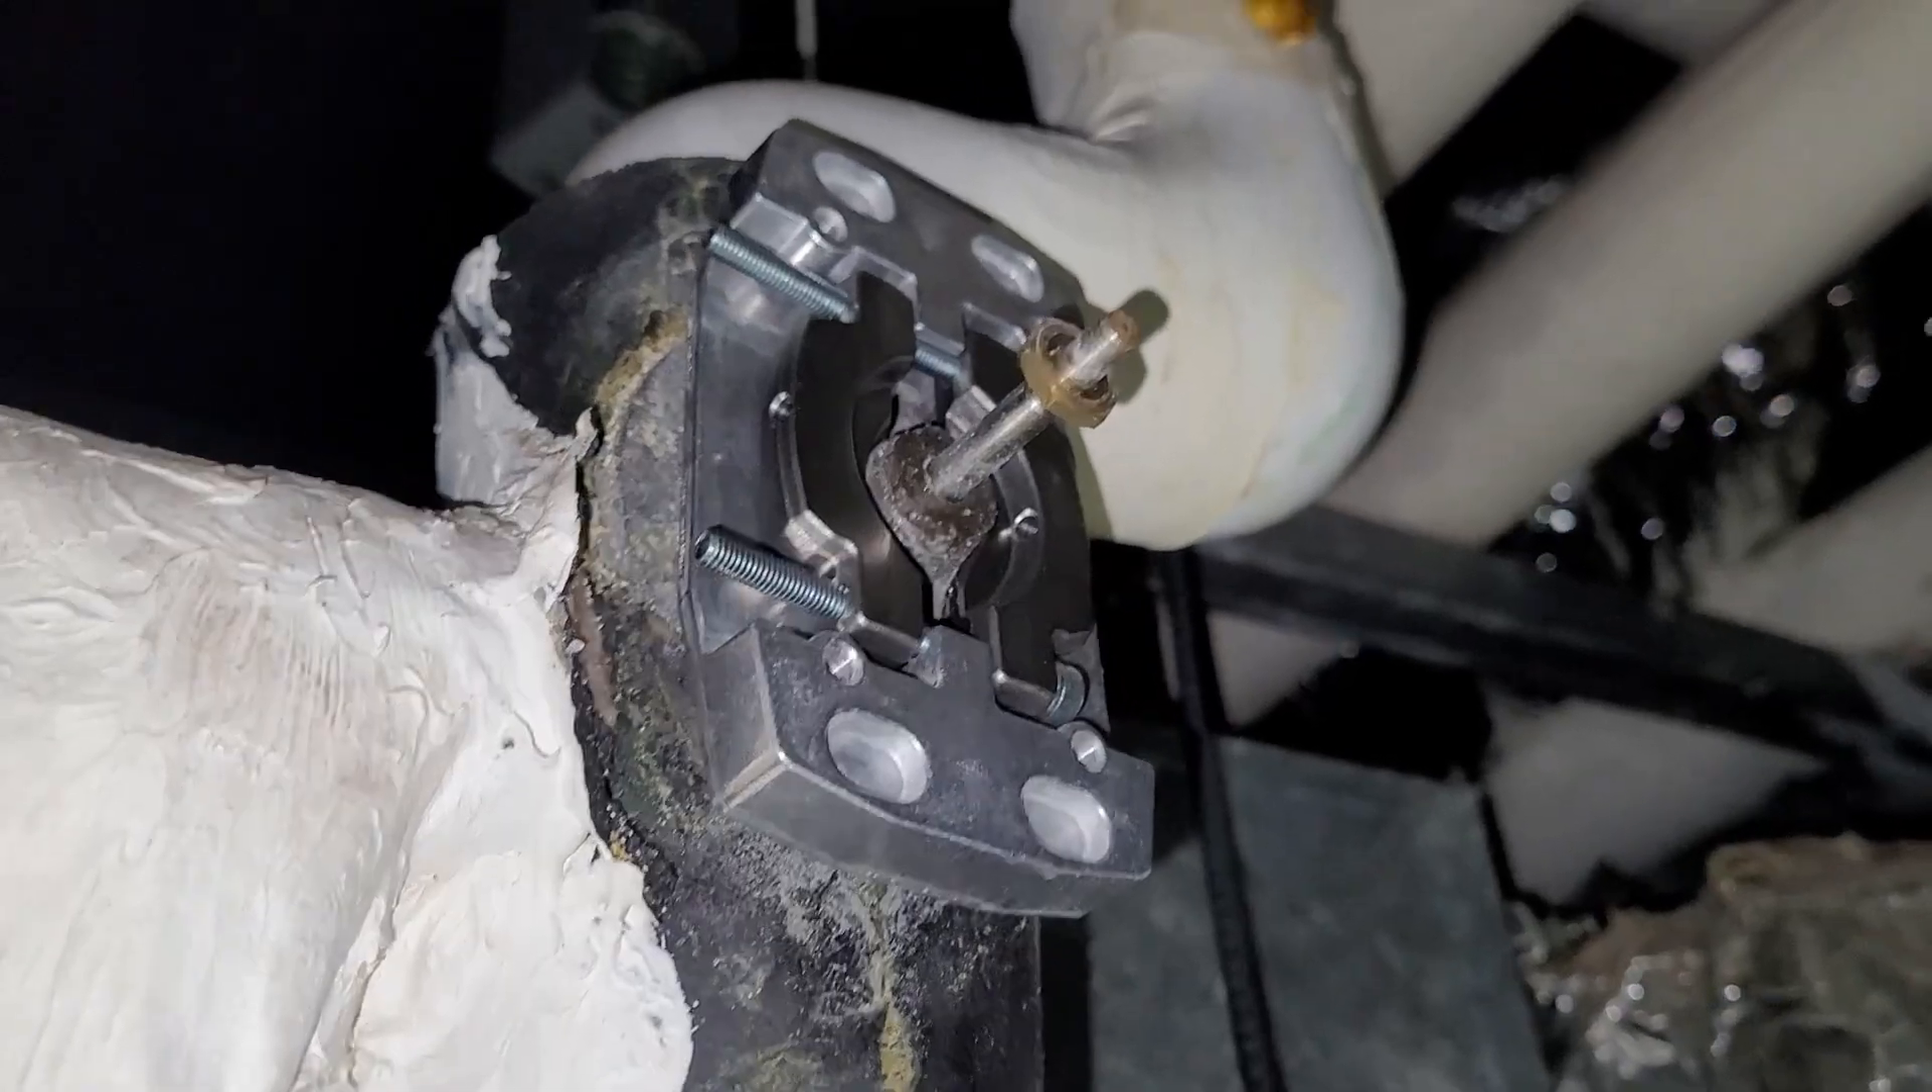So we got the base mounted it's clamped on there to the valve body and next we got to put the tower on there.